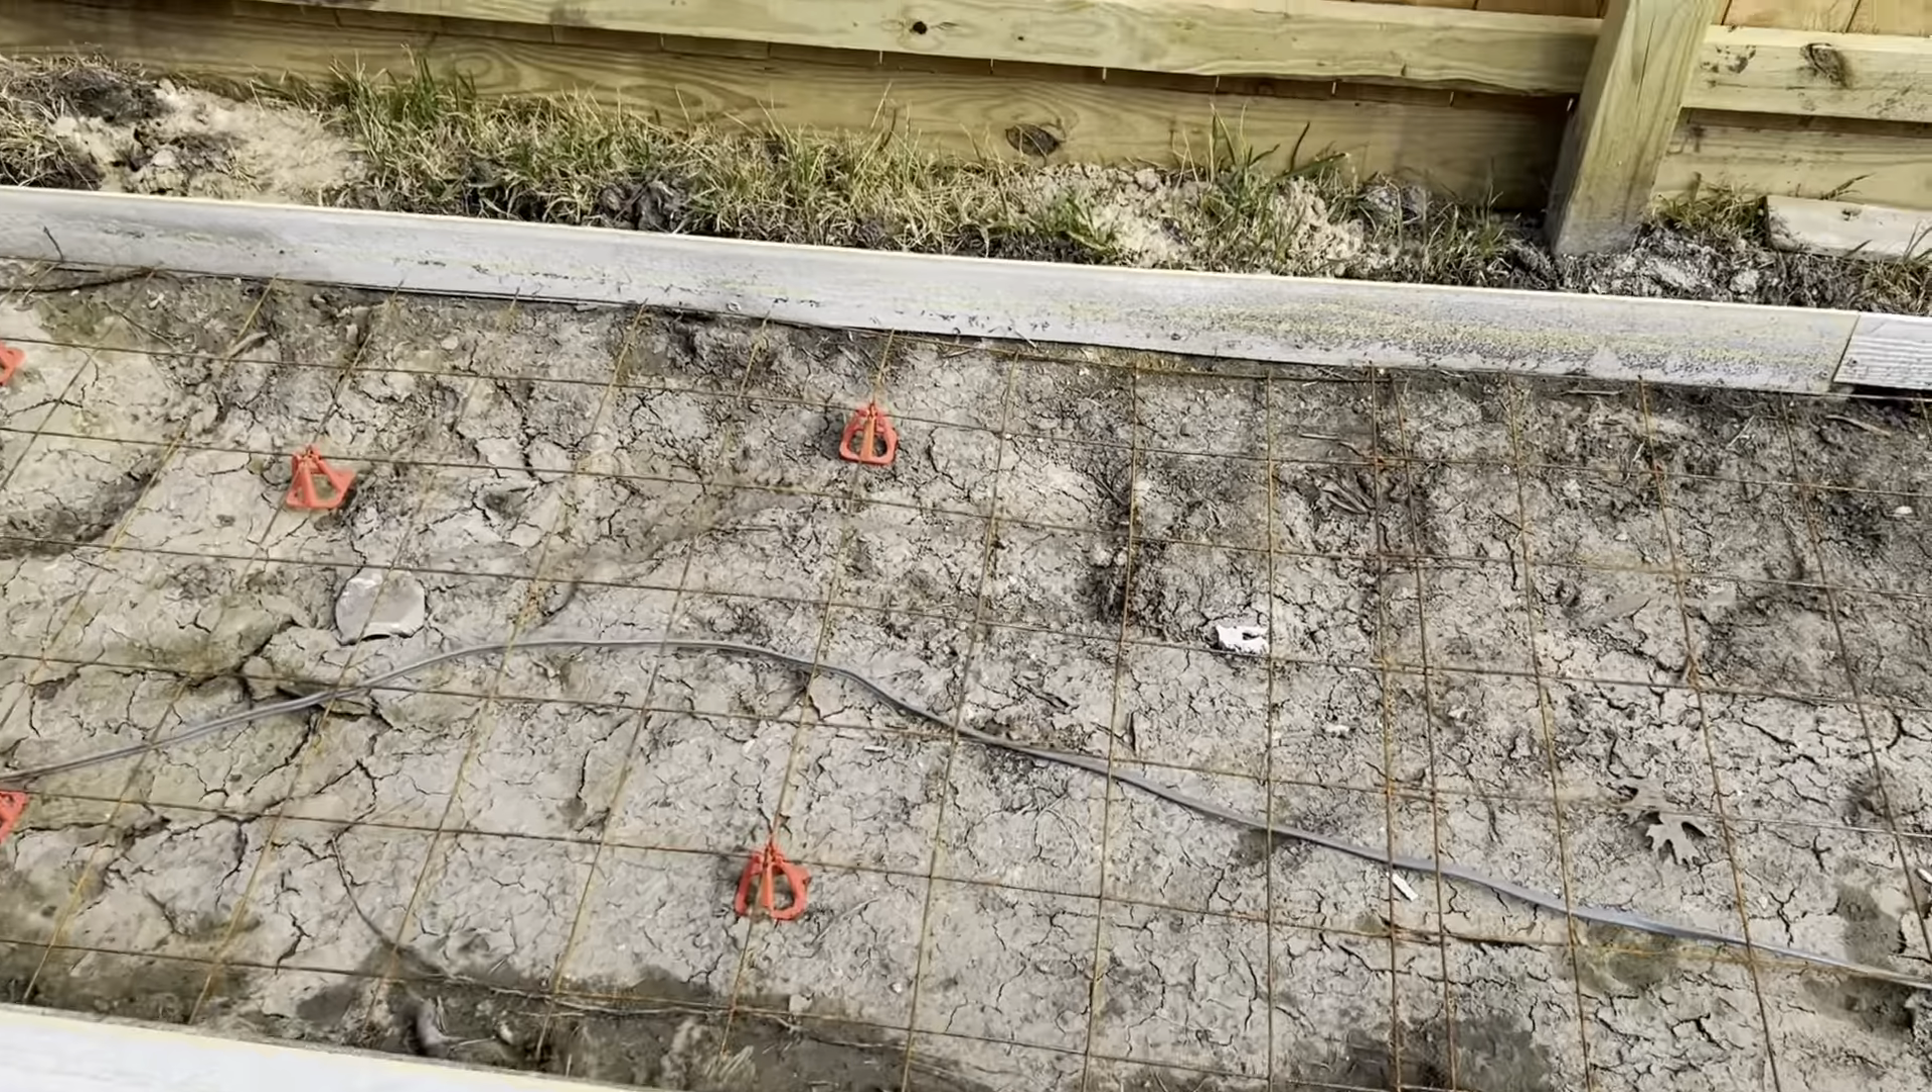All right, so we almost got it all formed up. Just putting a few little rebar chairs down.